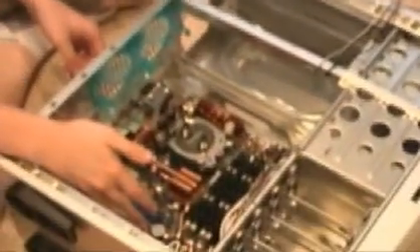Okay, so now the motherboard, we've successfully installed it into the case.